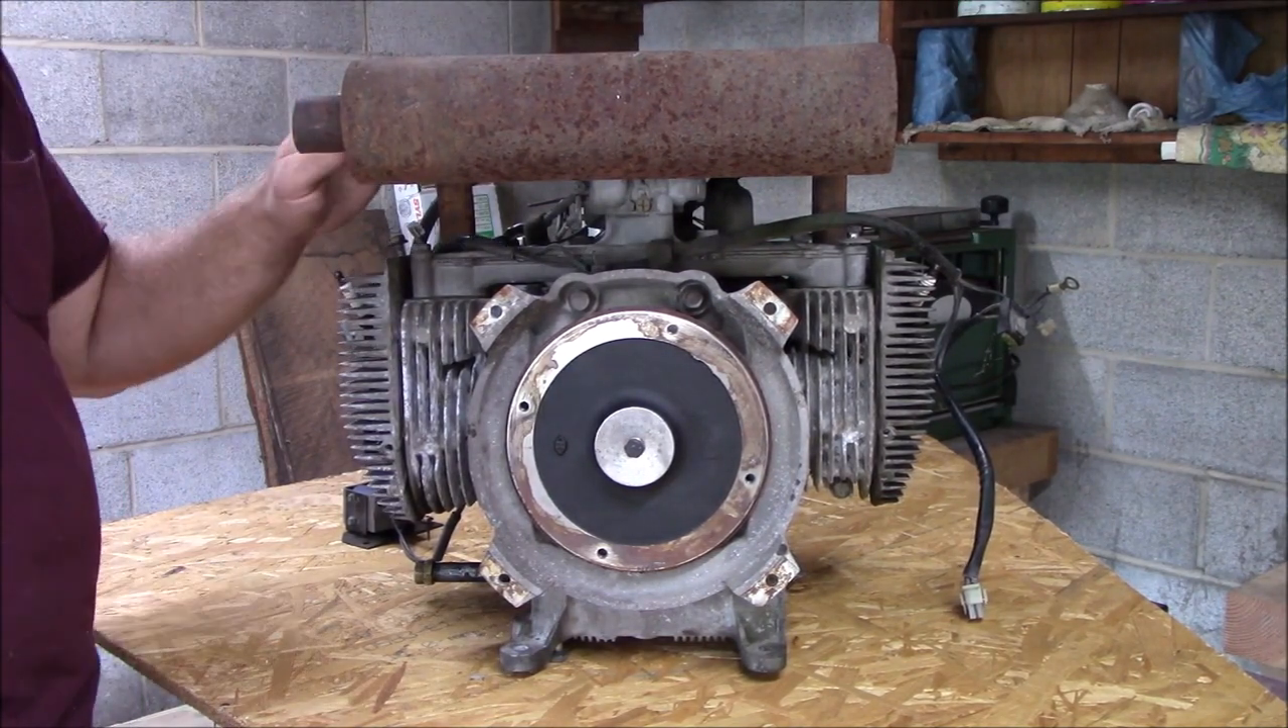As you can see I got the motor off and it wasn't as hard as I thought it was going to be.